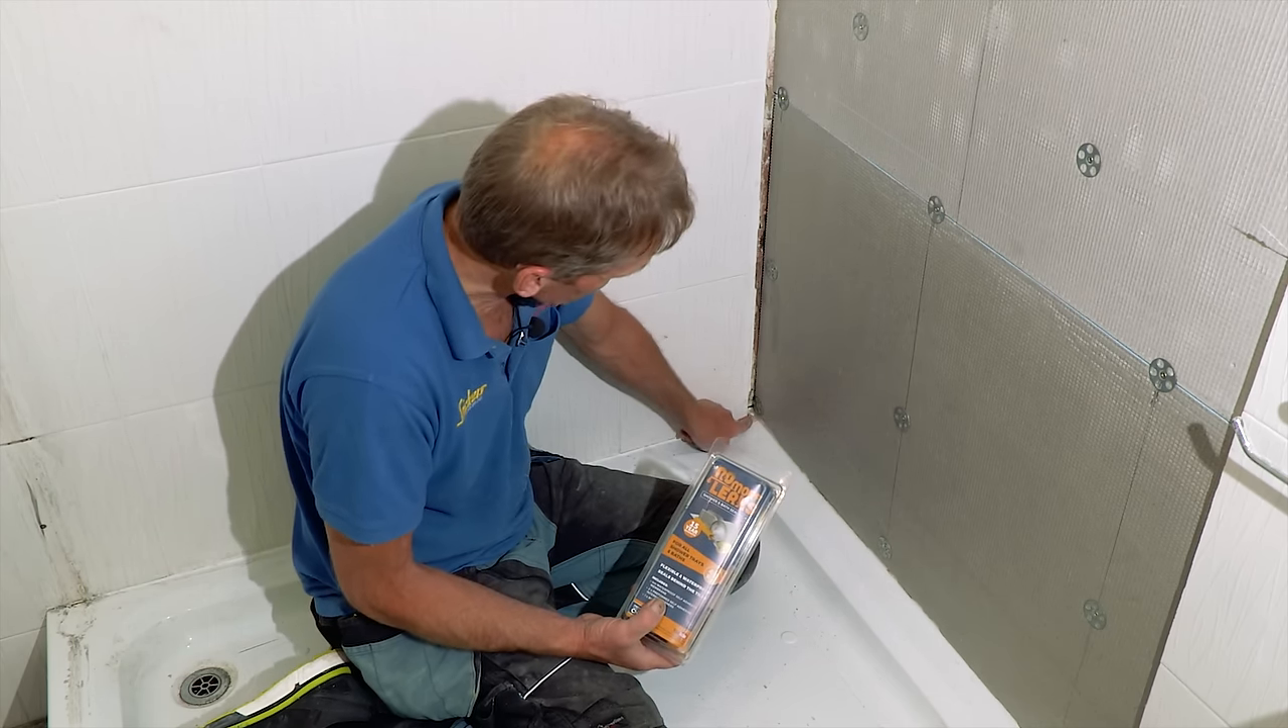You can see here that we've got a gap where the tiles are not quite meeting the board there.